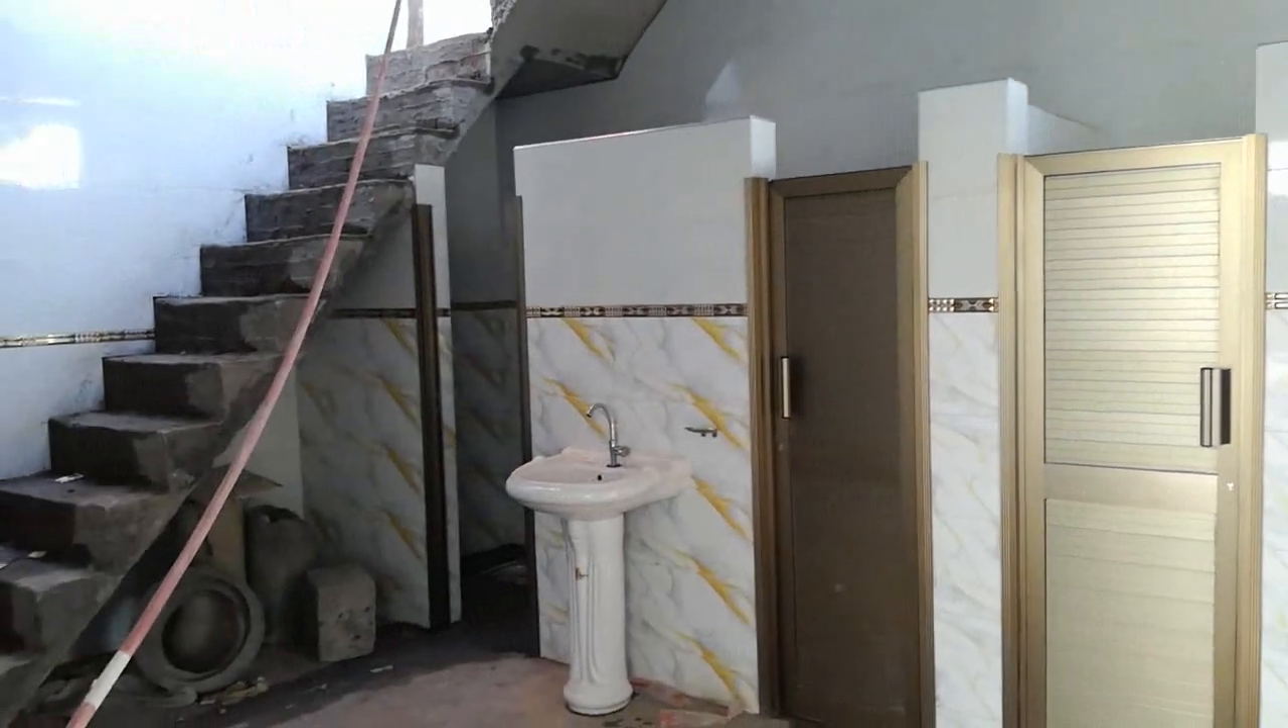یہ واشروم کے المونیم کے دروازے لگا دیئے گئے ہیں۔